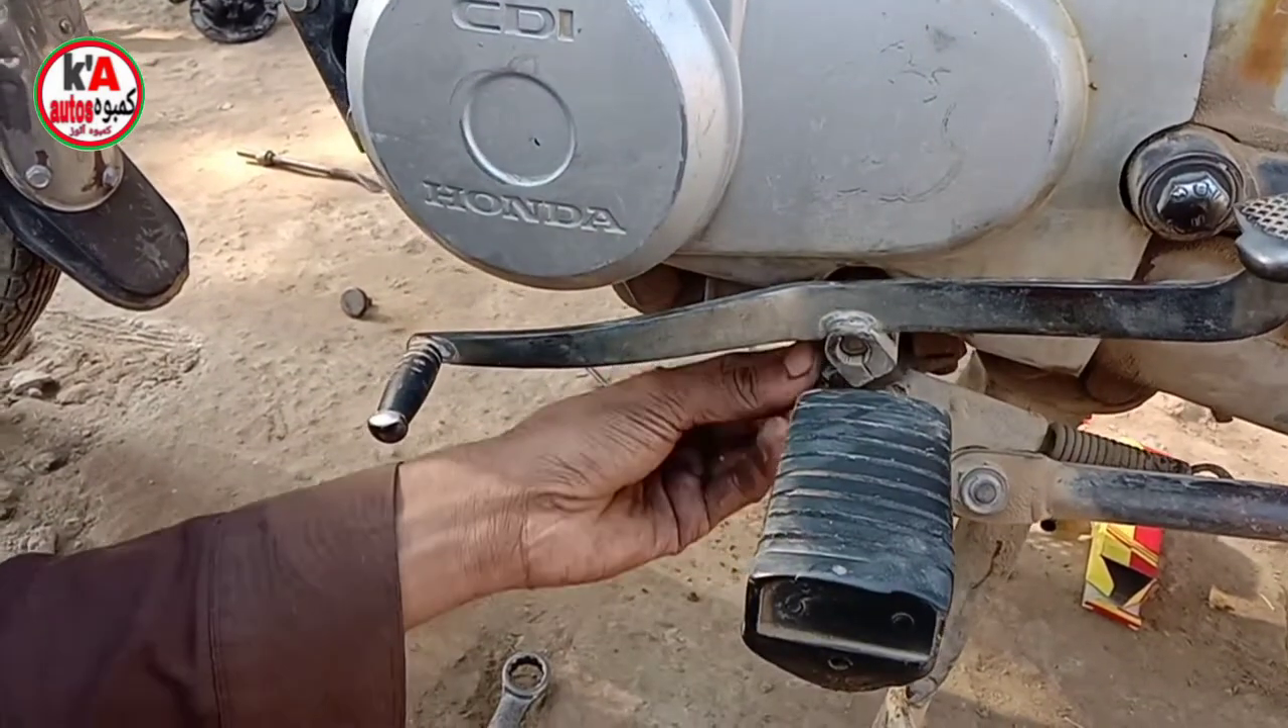یہ ابھی اس کا گئر لیور جو ہے وہ فٹ ہو چکا ہے۔